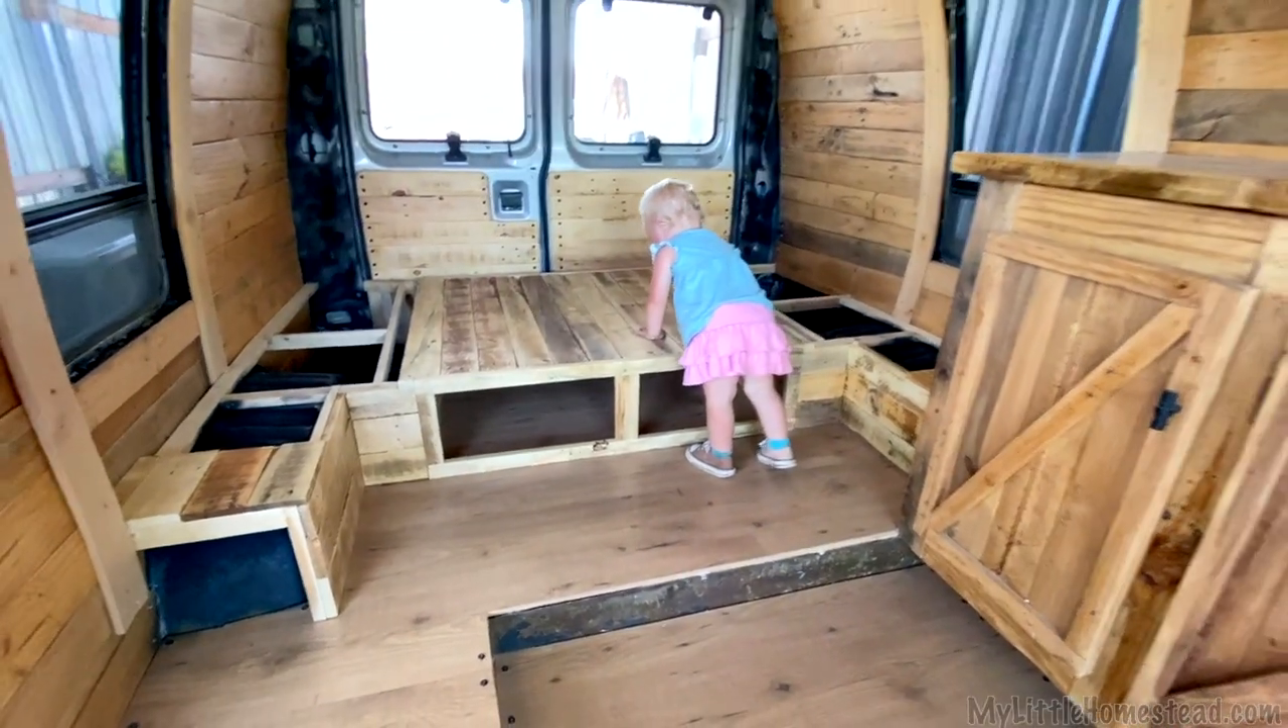Last time we got all the framing done for the storage box underneath the rear seat slash bed.